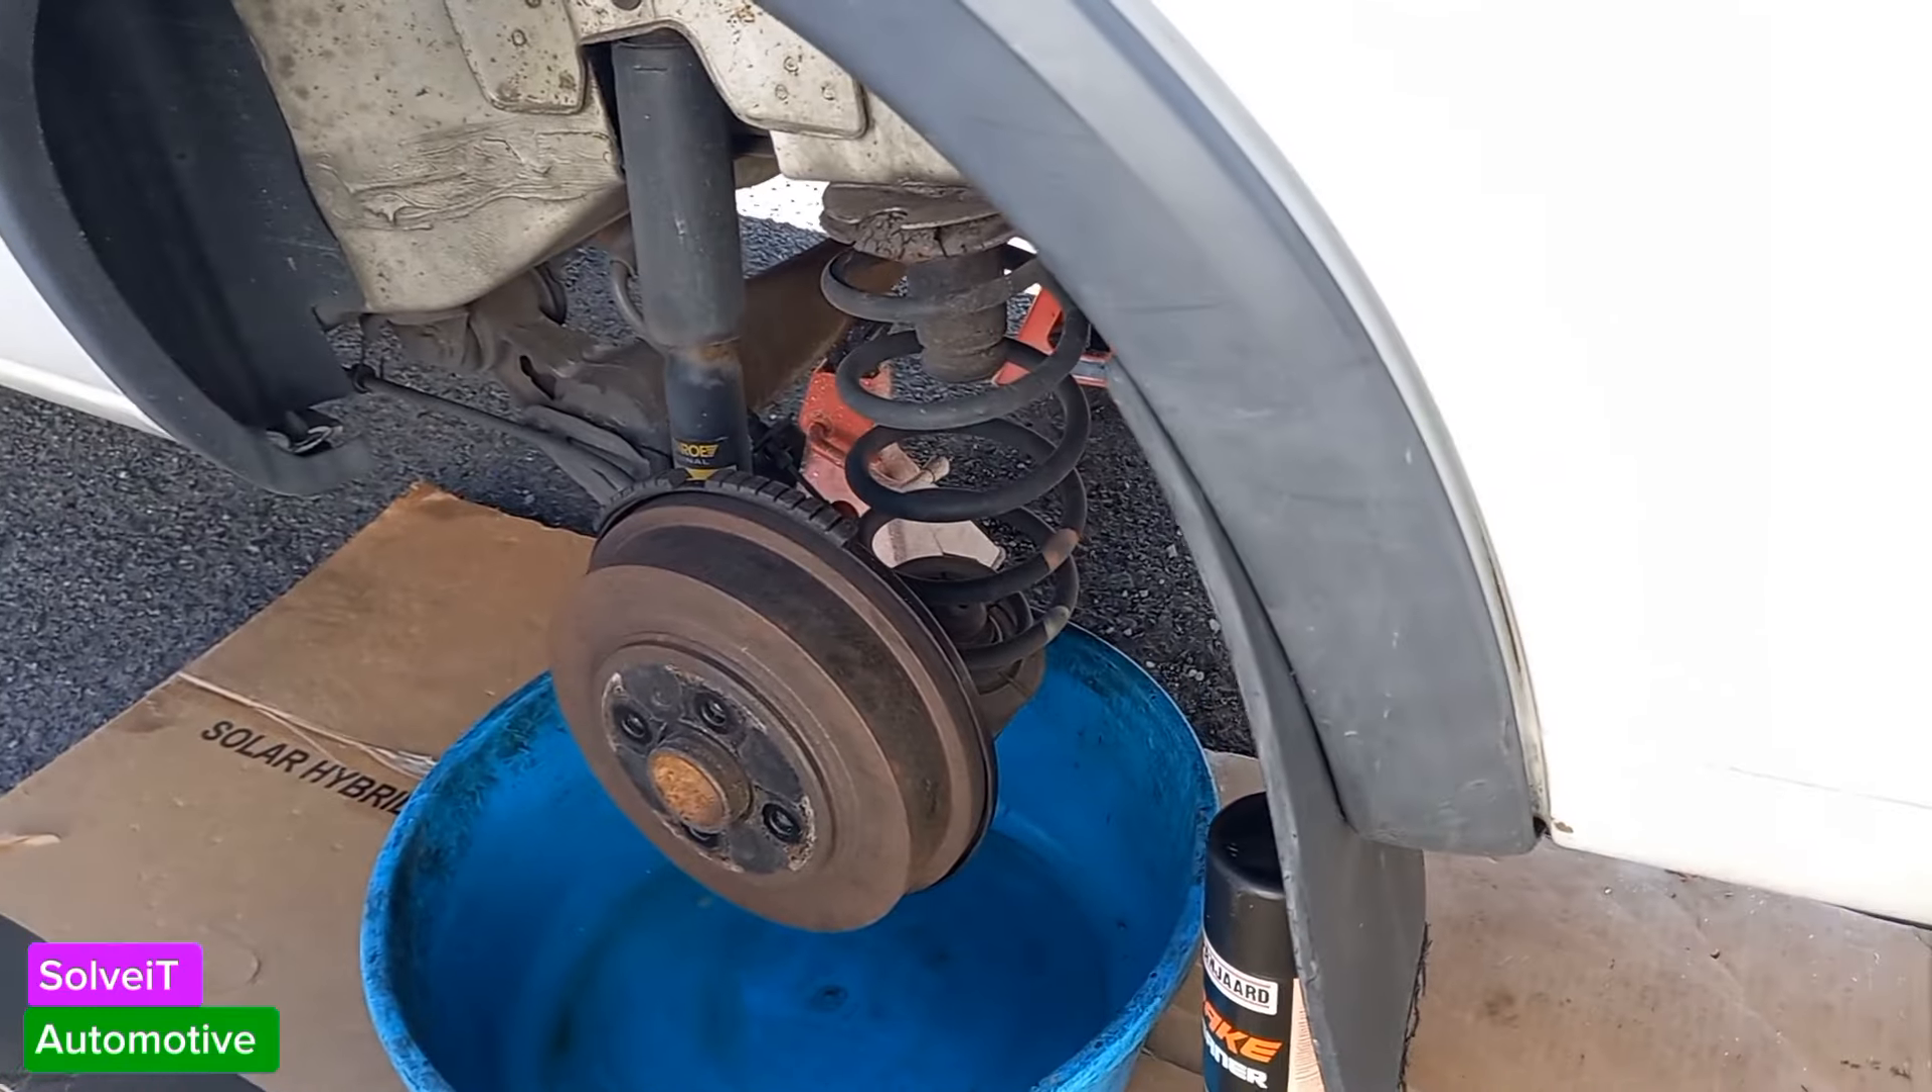But now what we have to remember is that we don't have the wheels on. Wheels add a lot of weight to the actual drum itself.